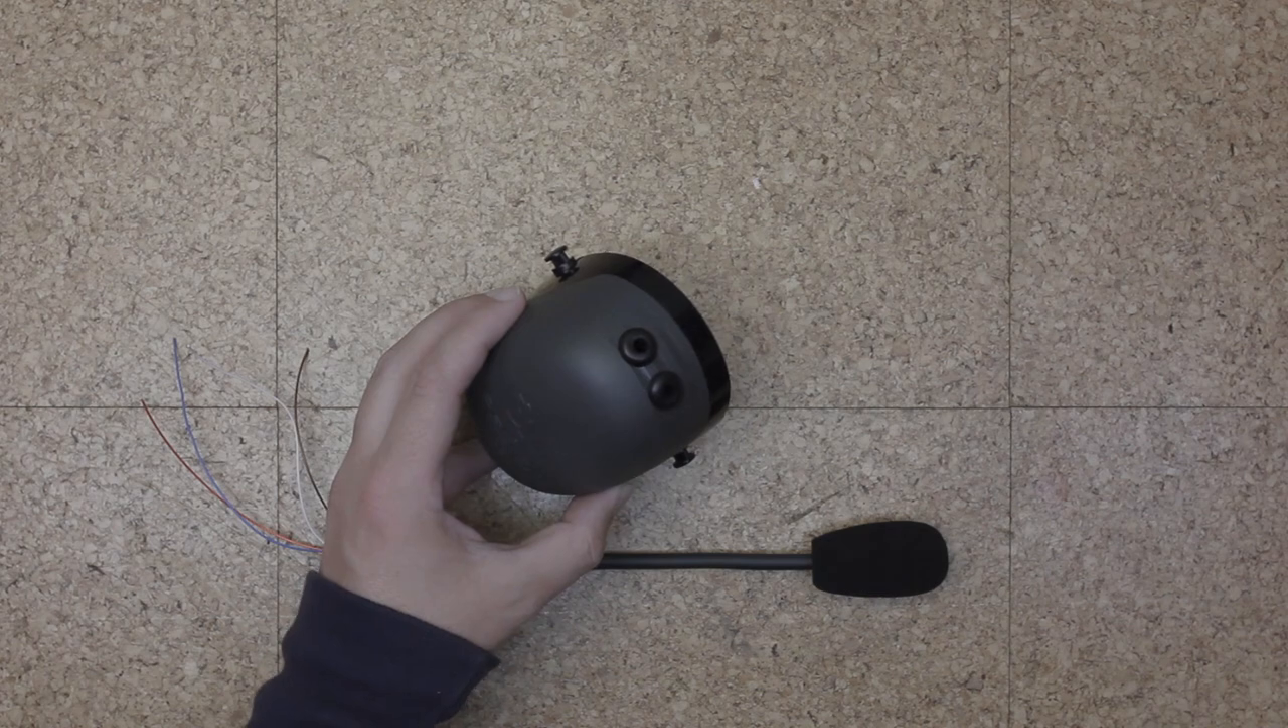Here I have the top two holes for the cables fitted with grommets.